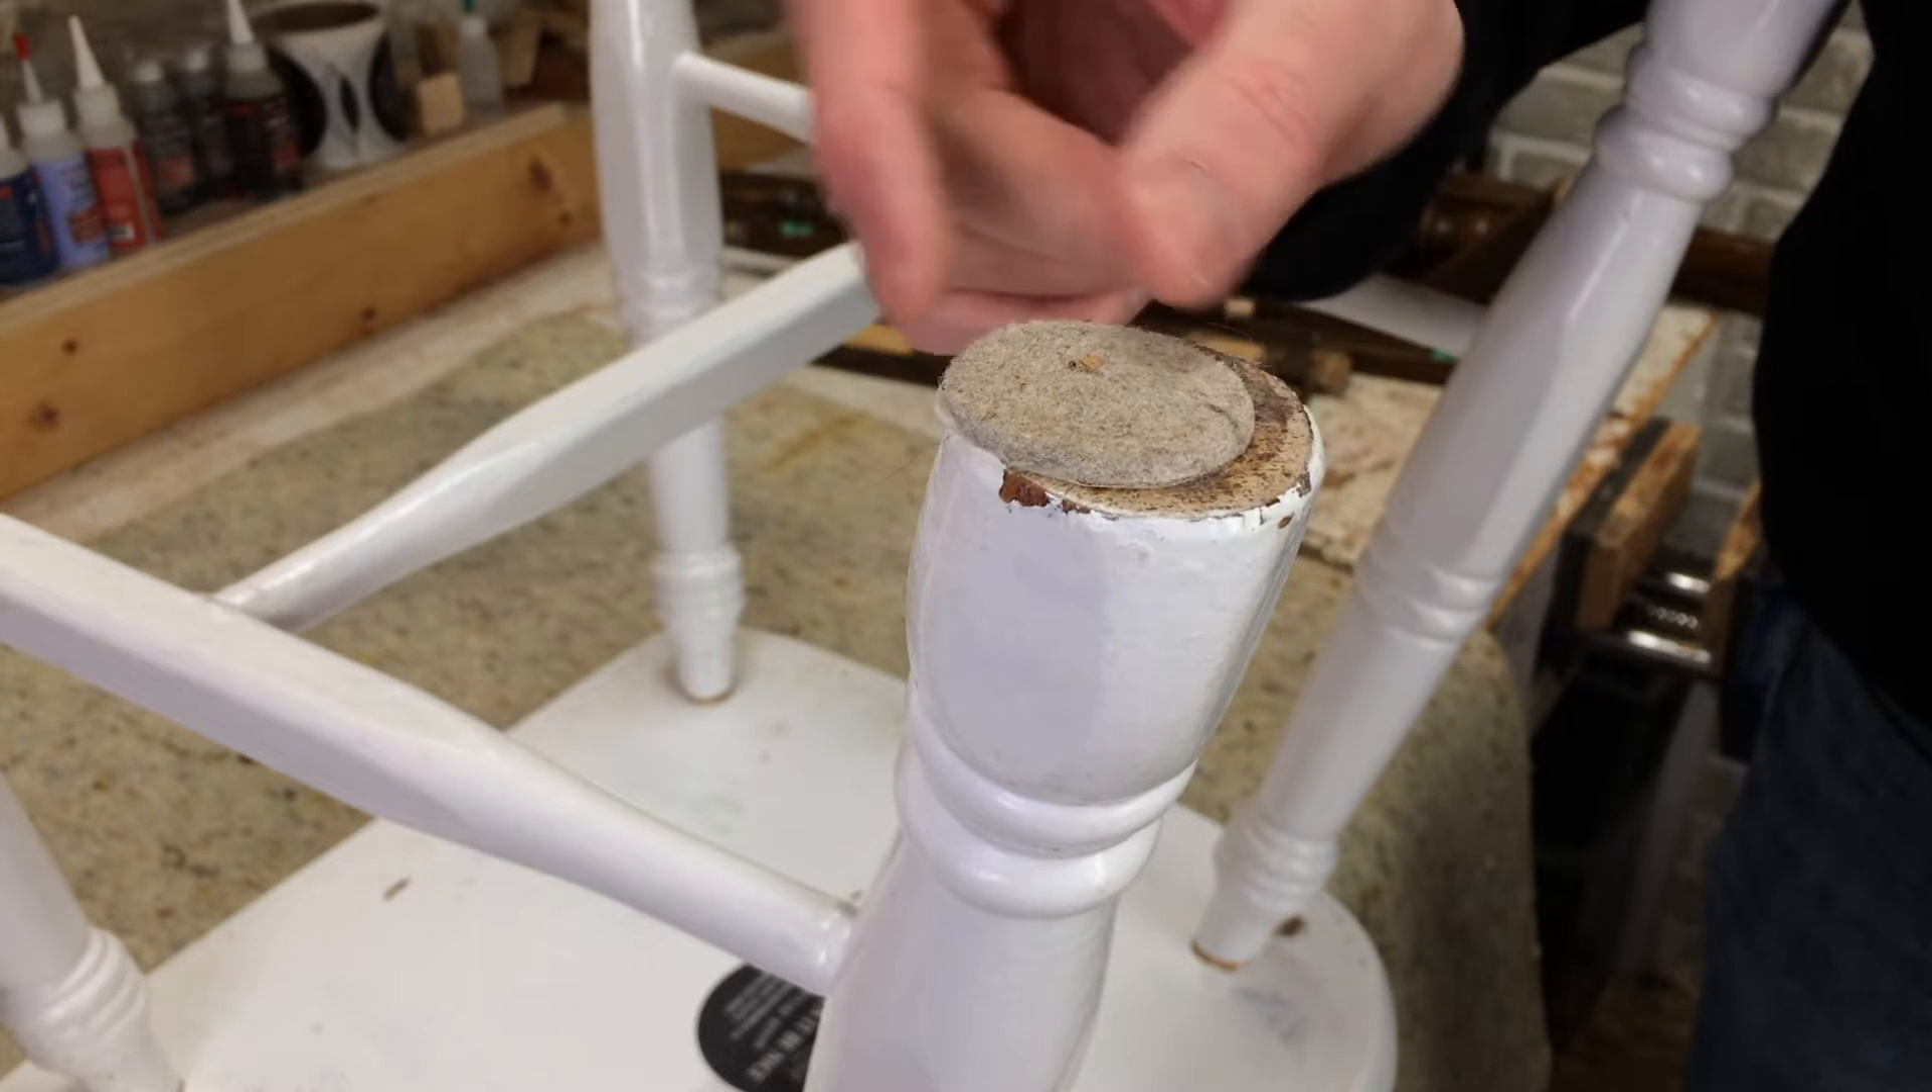On this side you can see the pad has shifted off to the side it did start over here but over time the adhesive starts to let go and this one shifted so it's time to replace it.